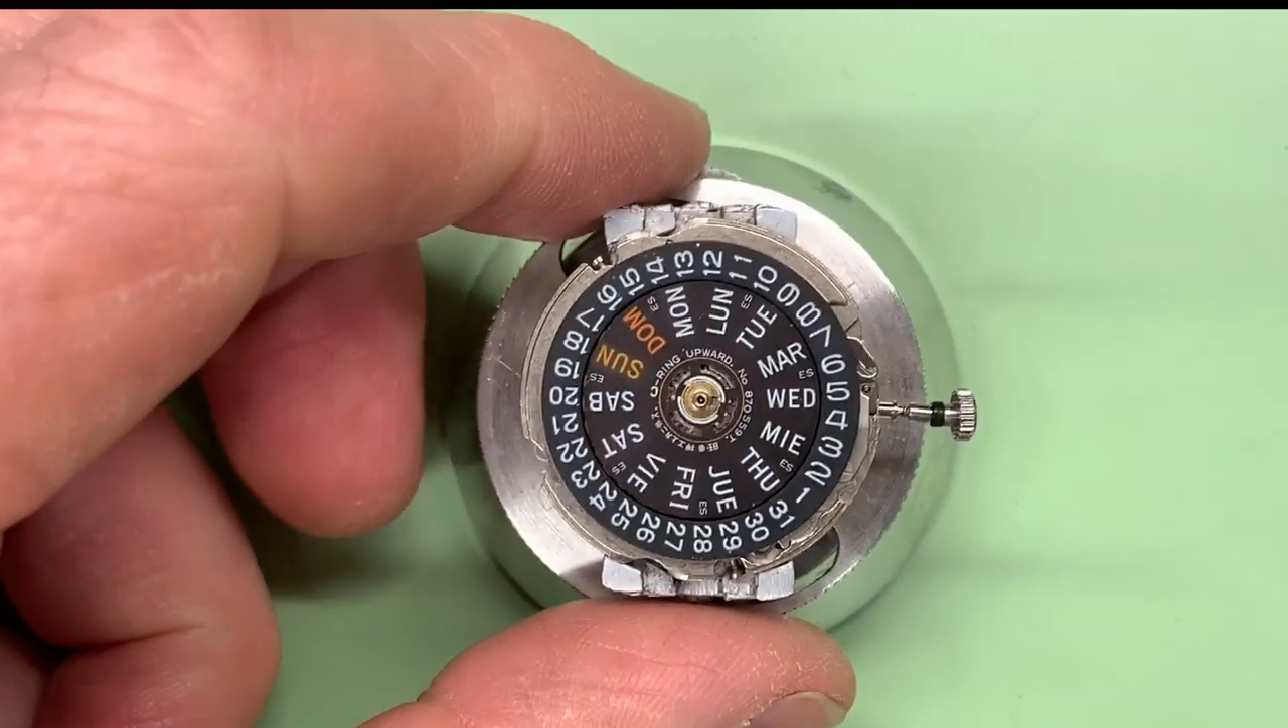So there we have it guys that is a seiko 6309 calendar works assembled.